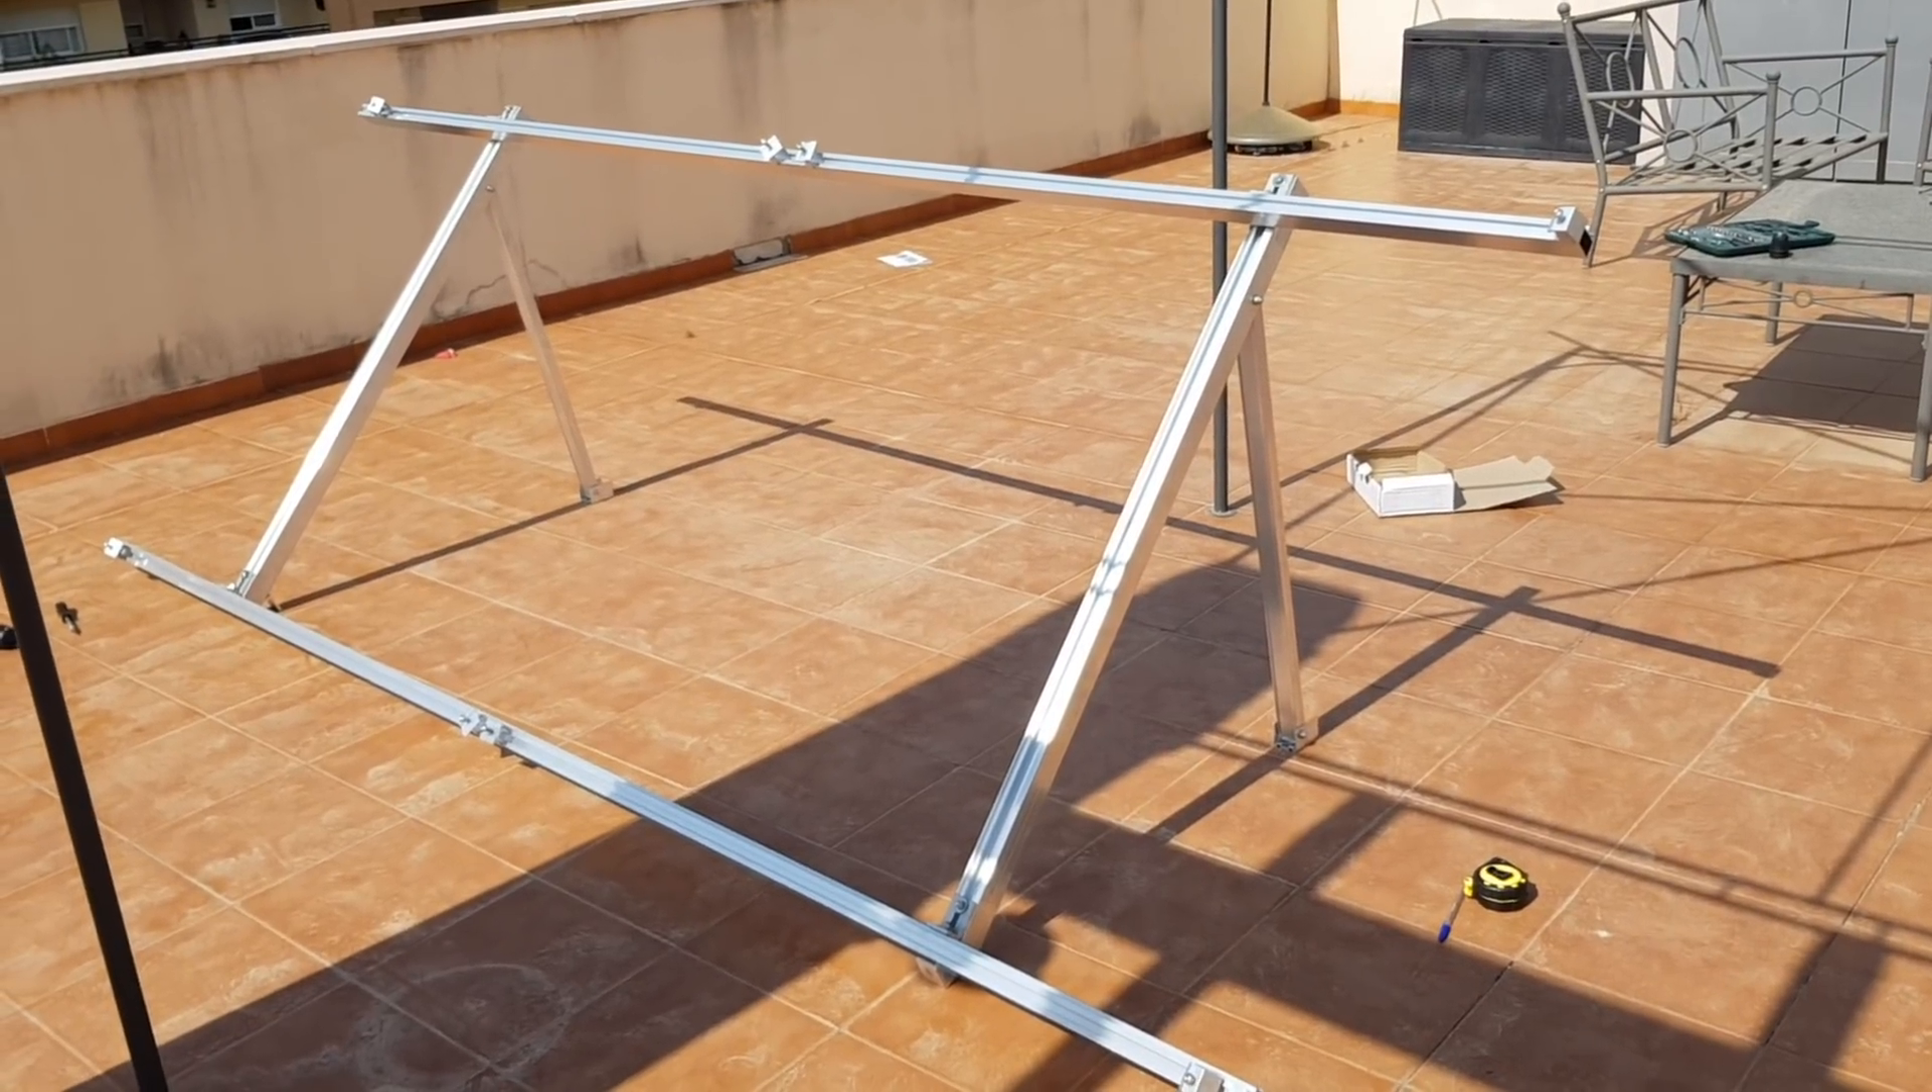Me ha costado apenas 10-15 minutos montar la estructura ya está montada.